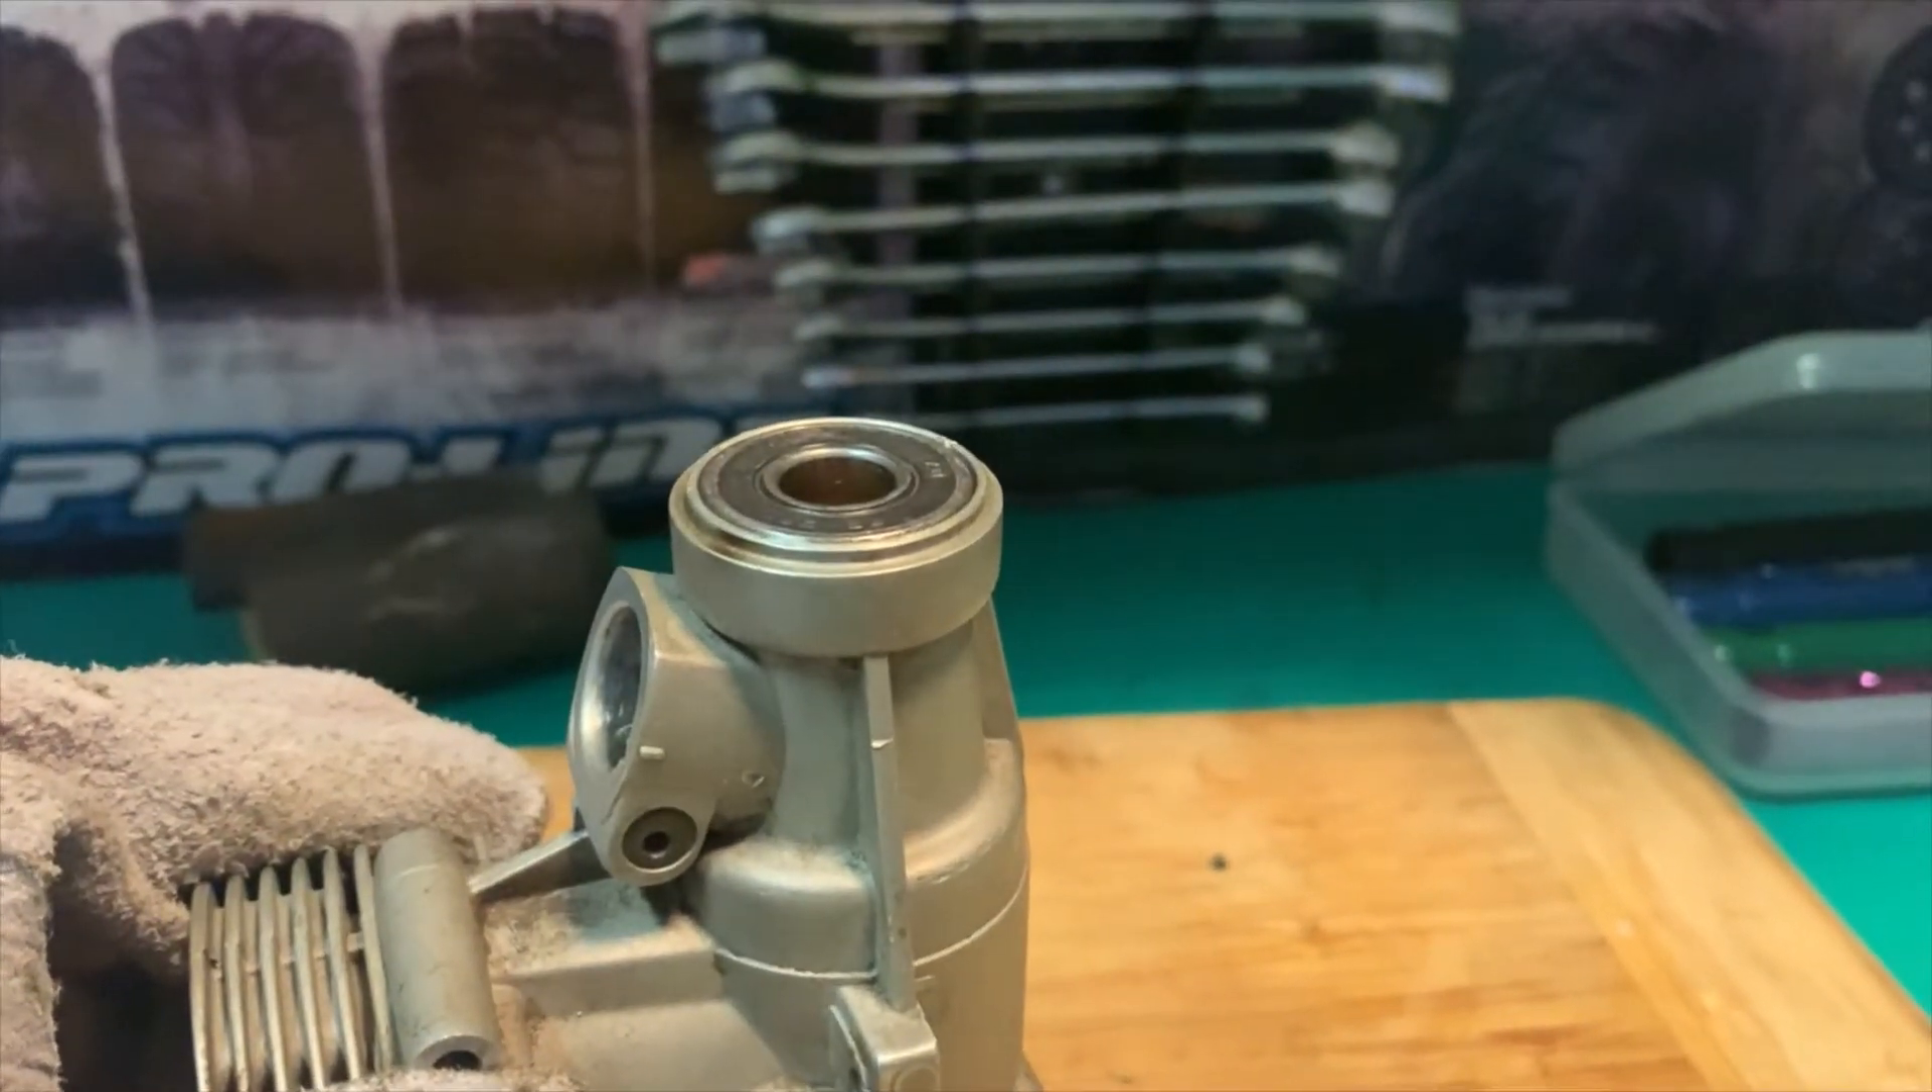So I heated up the case with a small candle And the front bearing went straight in There it is, it's in.